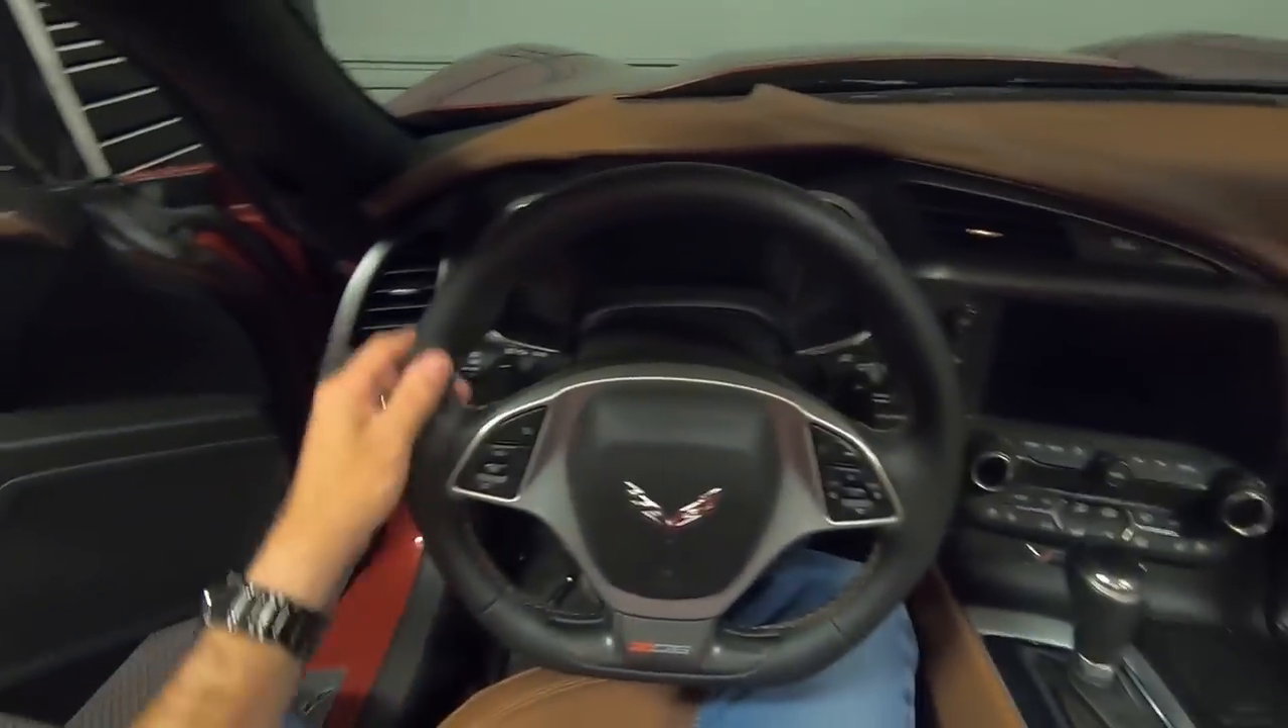We've got the steering wheel installed.